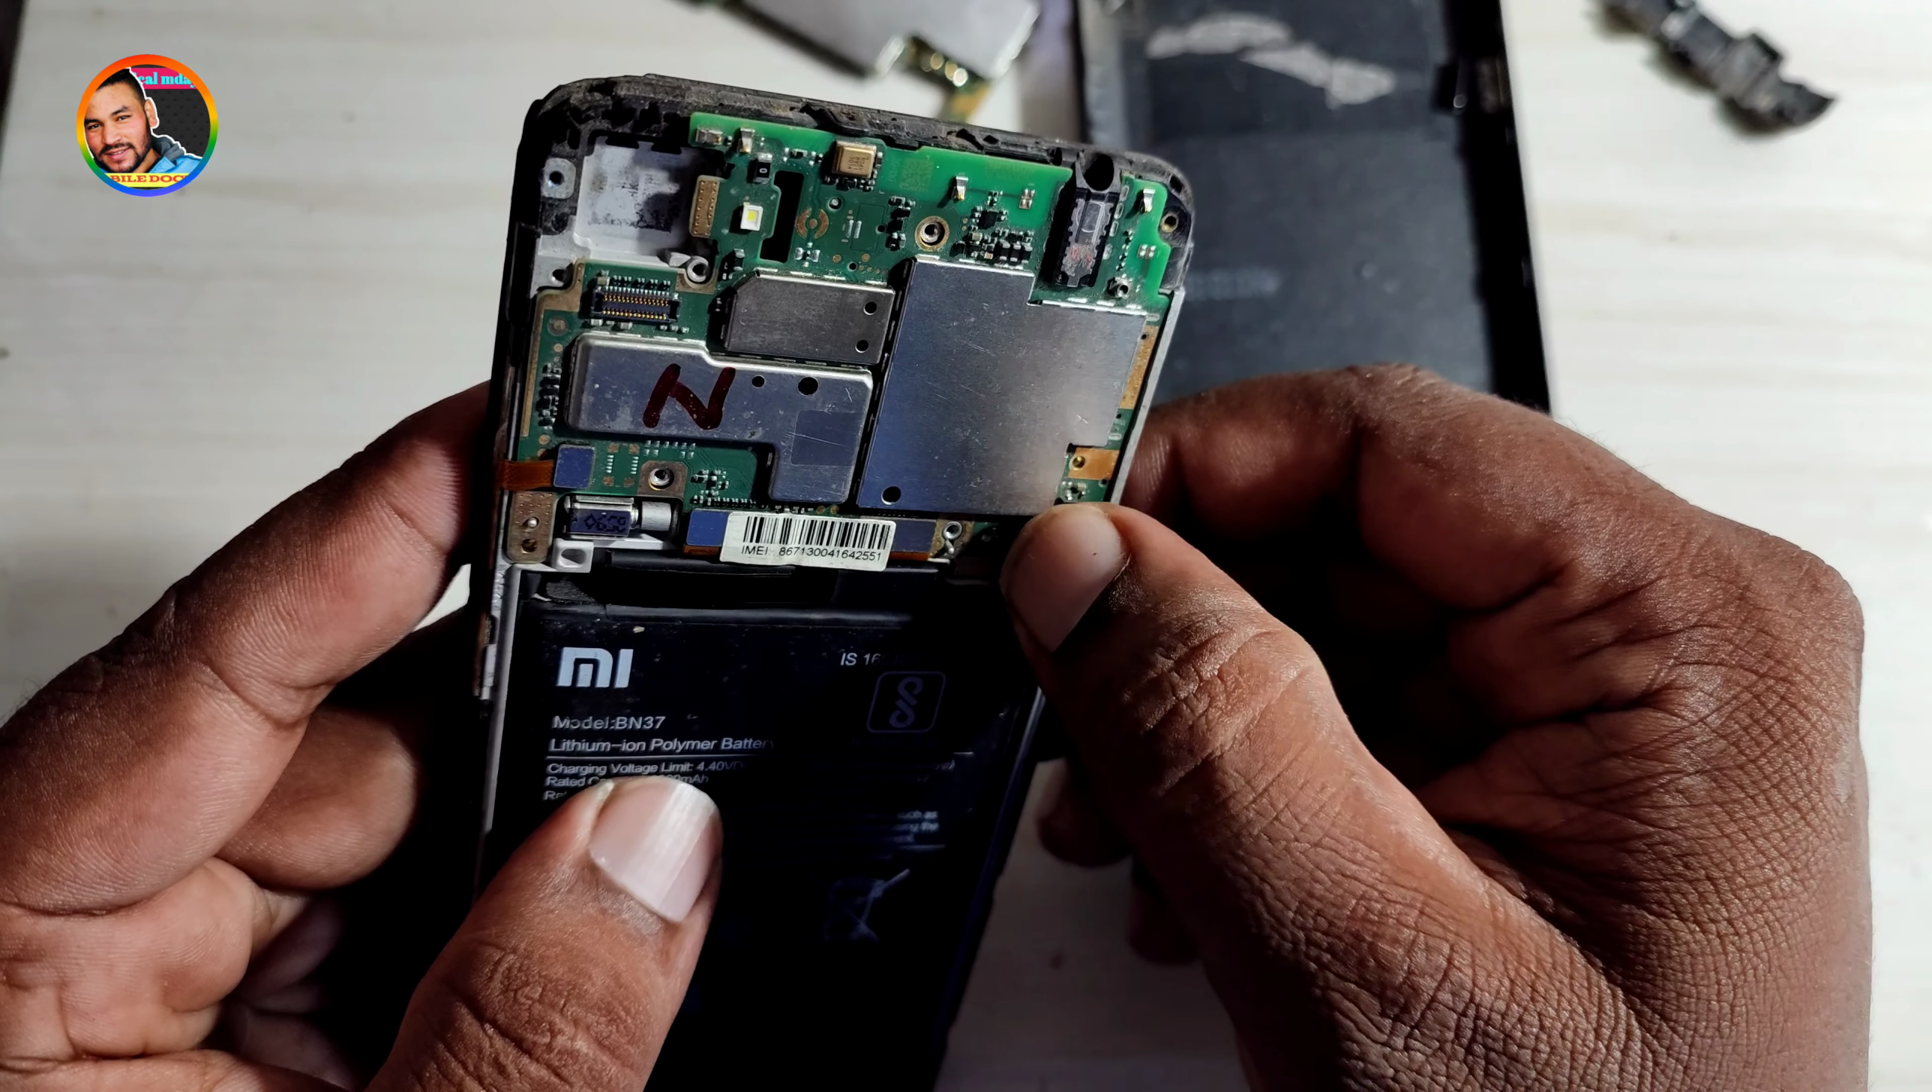तो यह हमने दोस्तों देख लीजे मदरबोड फिट कर लिया है।